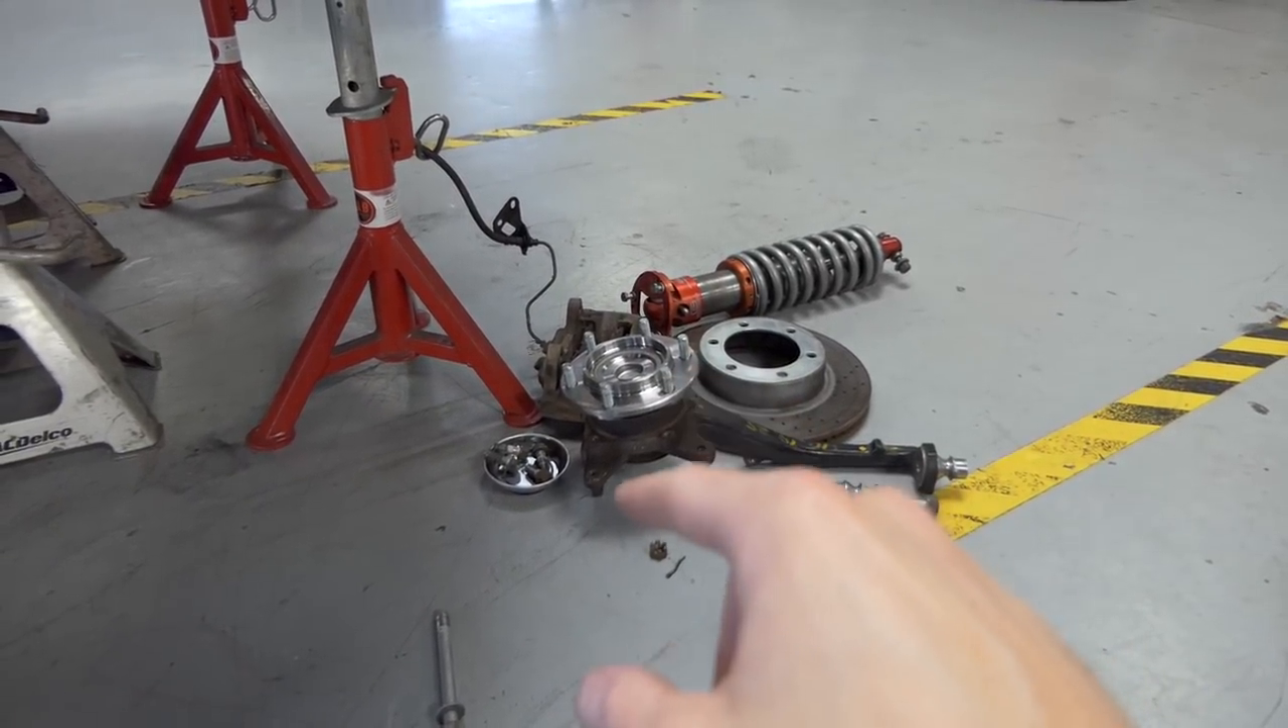This is where we're at with the disassembly process so far. We got the spindle off that has a unit bearing on it.